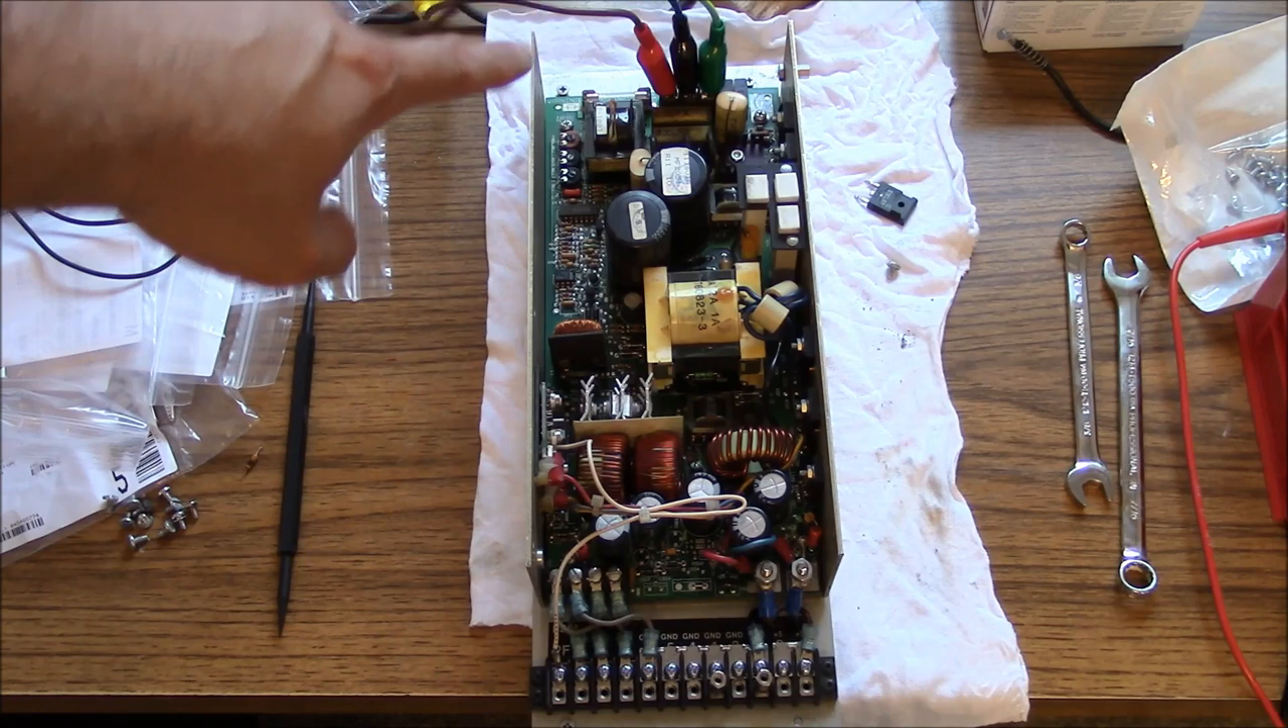Okay, I've got this power supply board back in the chassis.